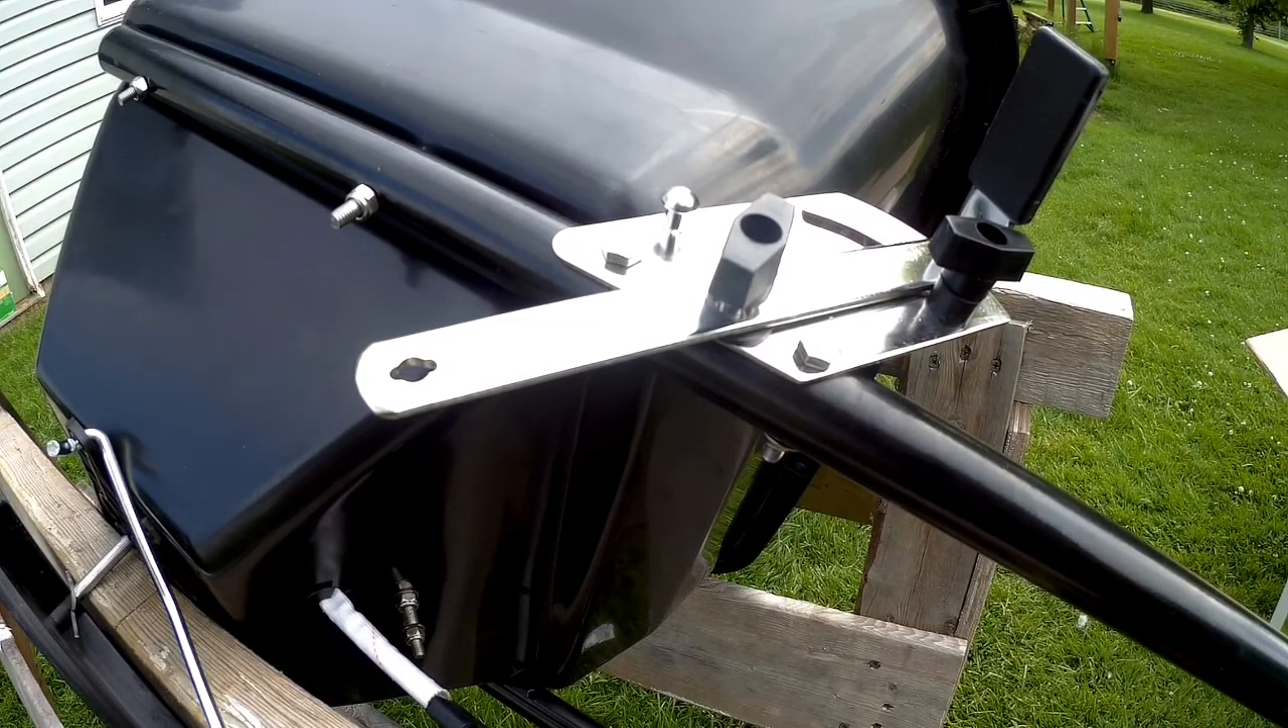So I've got that crossmember I already mounted up to the front here and now what I already did was mounted the metering lever and now the rod has get connected to it.